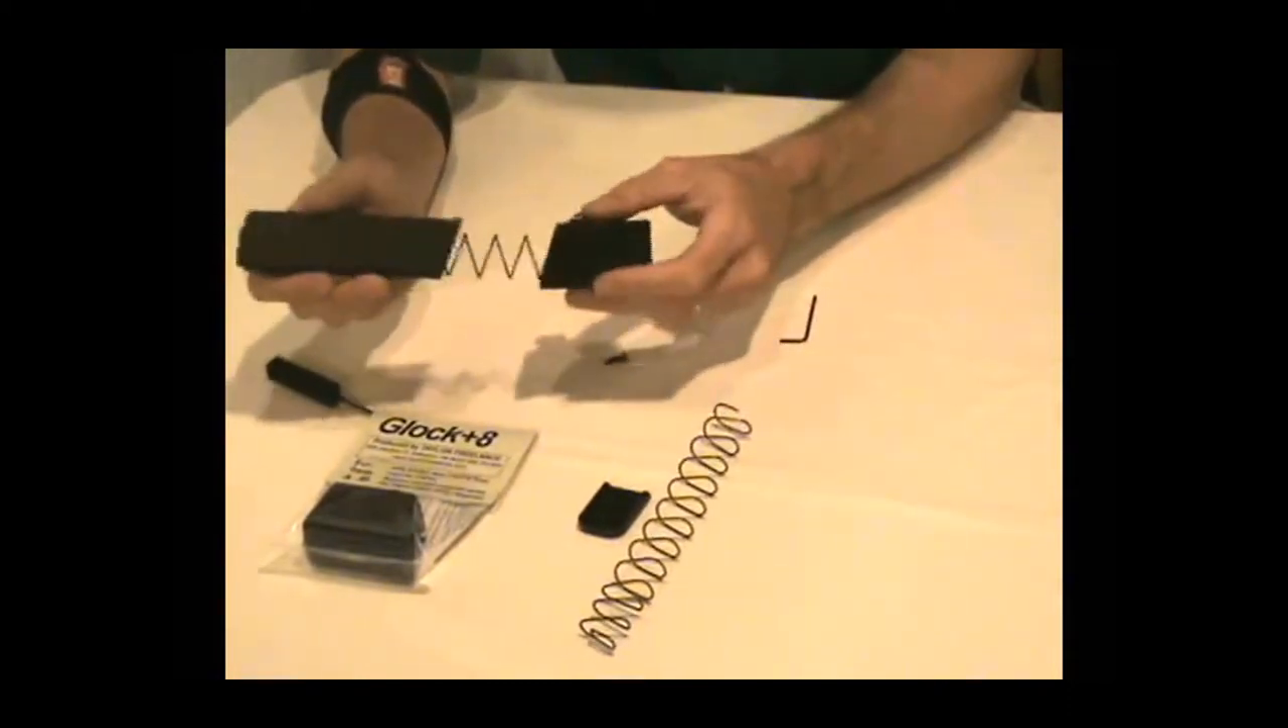Notice I'm putting the spring into both units. It's both in this mag tube and it's in the extension.